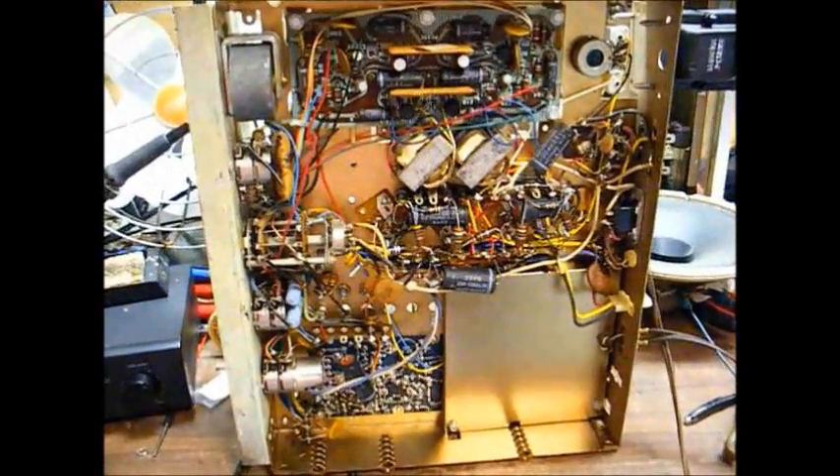Okay, here's the chassis removed from the cabinet.